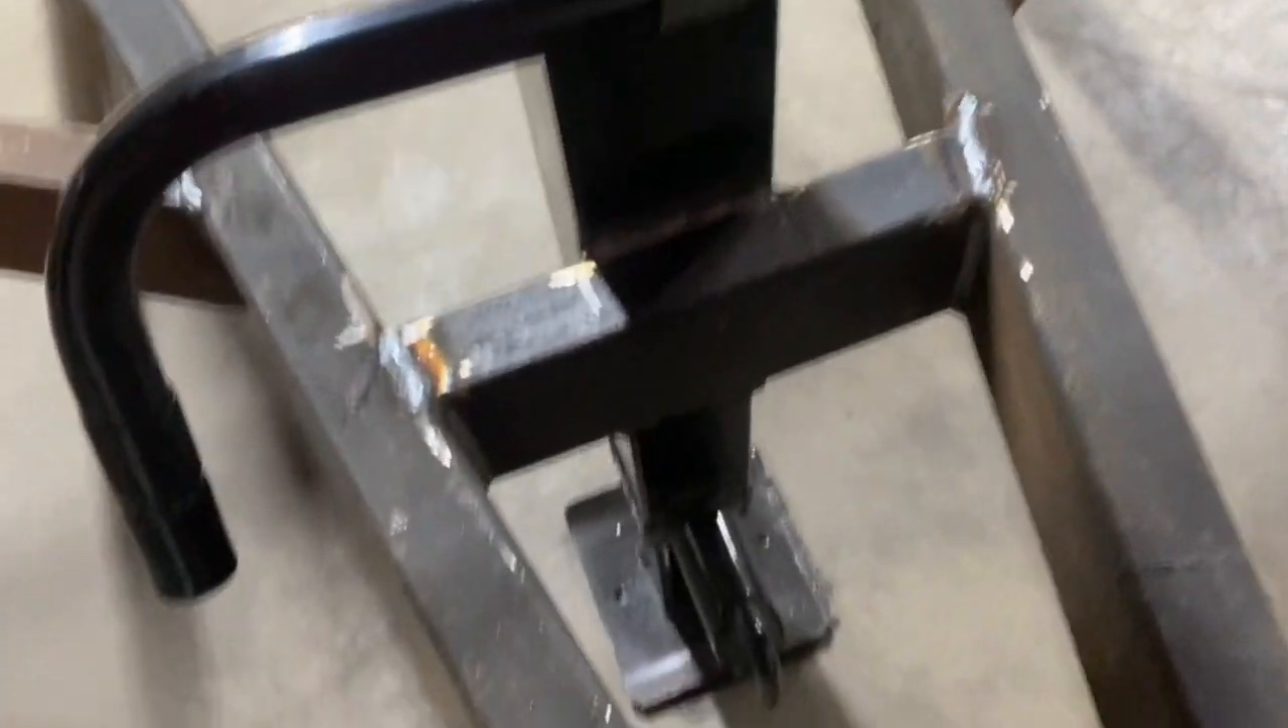I got my jack on there. All welded on.